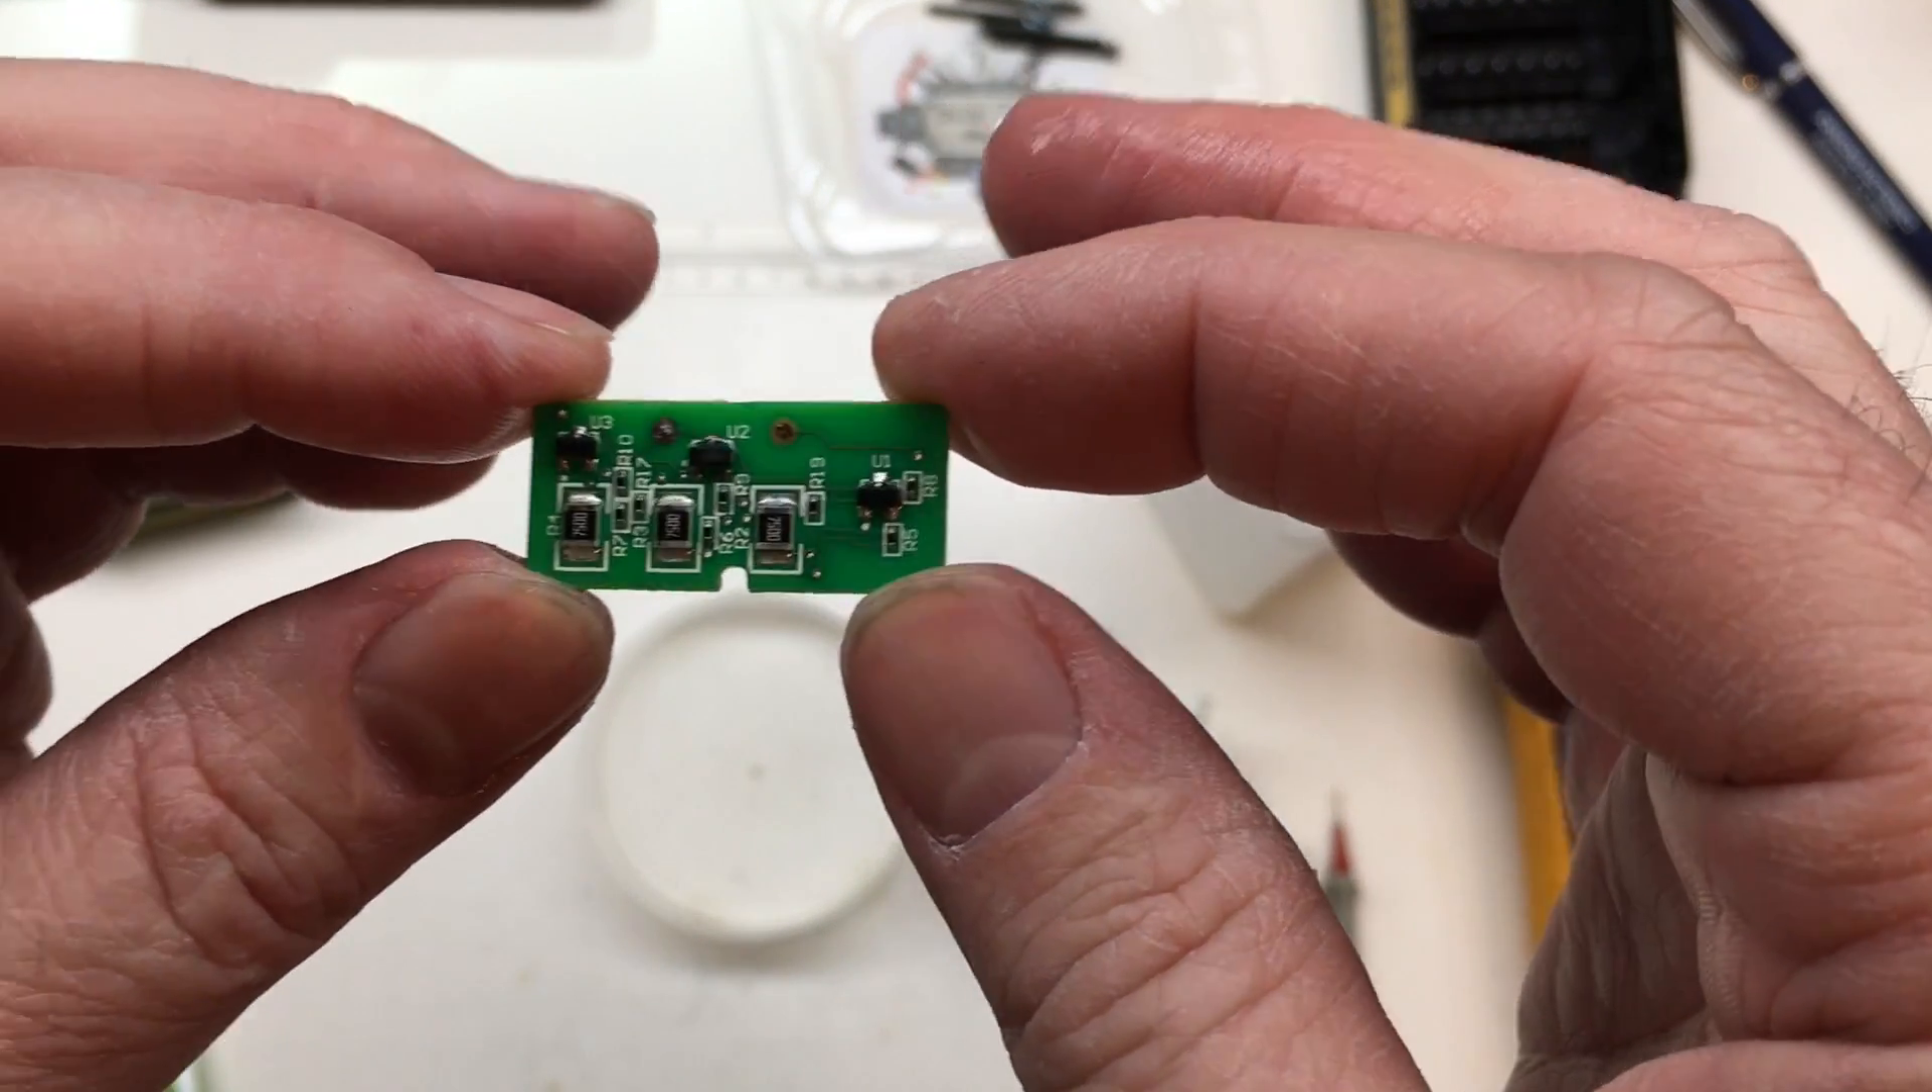Just went ahead and took this board off so we could clean it better with the vinegar and now we're gonna clean it all up good with alcohol and it's just gonna be able to to be cleaned up better.